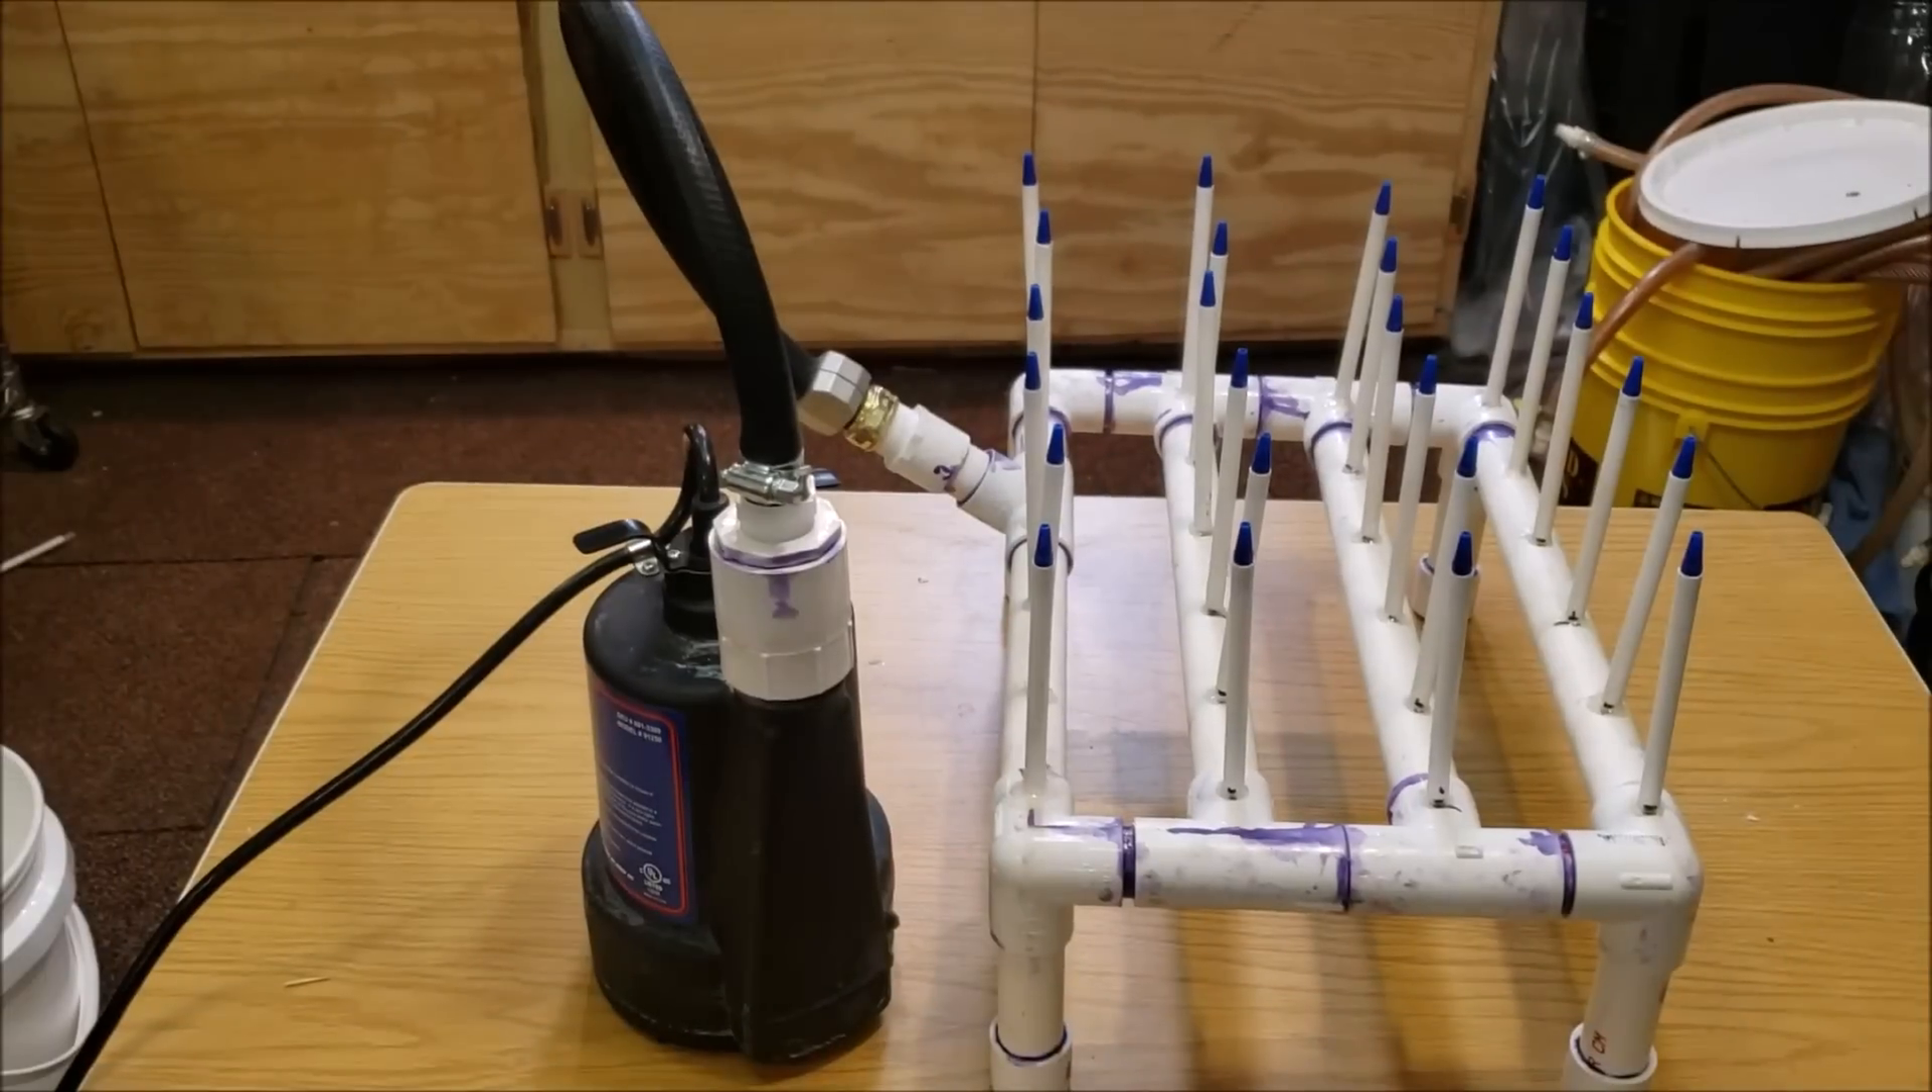Uh you can see here's the finished product i've got the pens all glued in place.